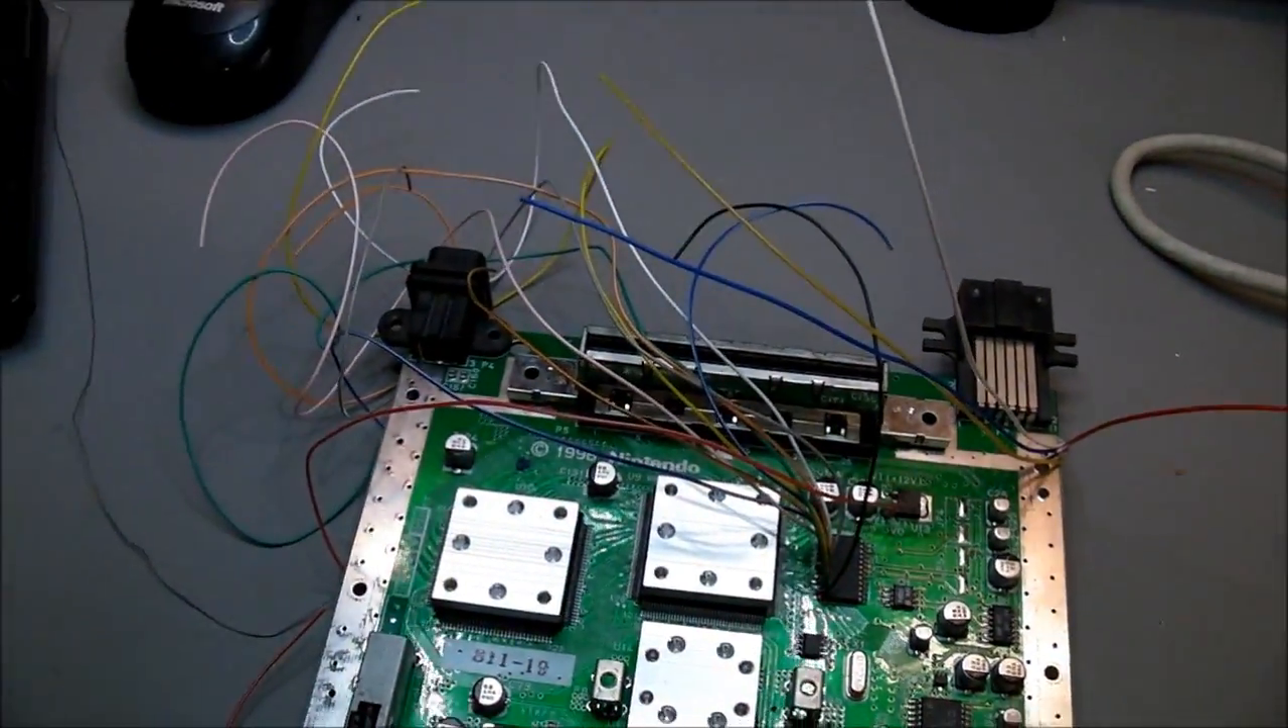I'm midway through doing the mod now, I just wanted to film this part because I've got to put all the casing and shielding on next, so you won't be able to see the soldering work or where the wires have gone.